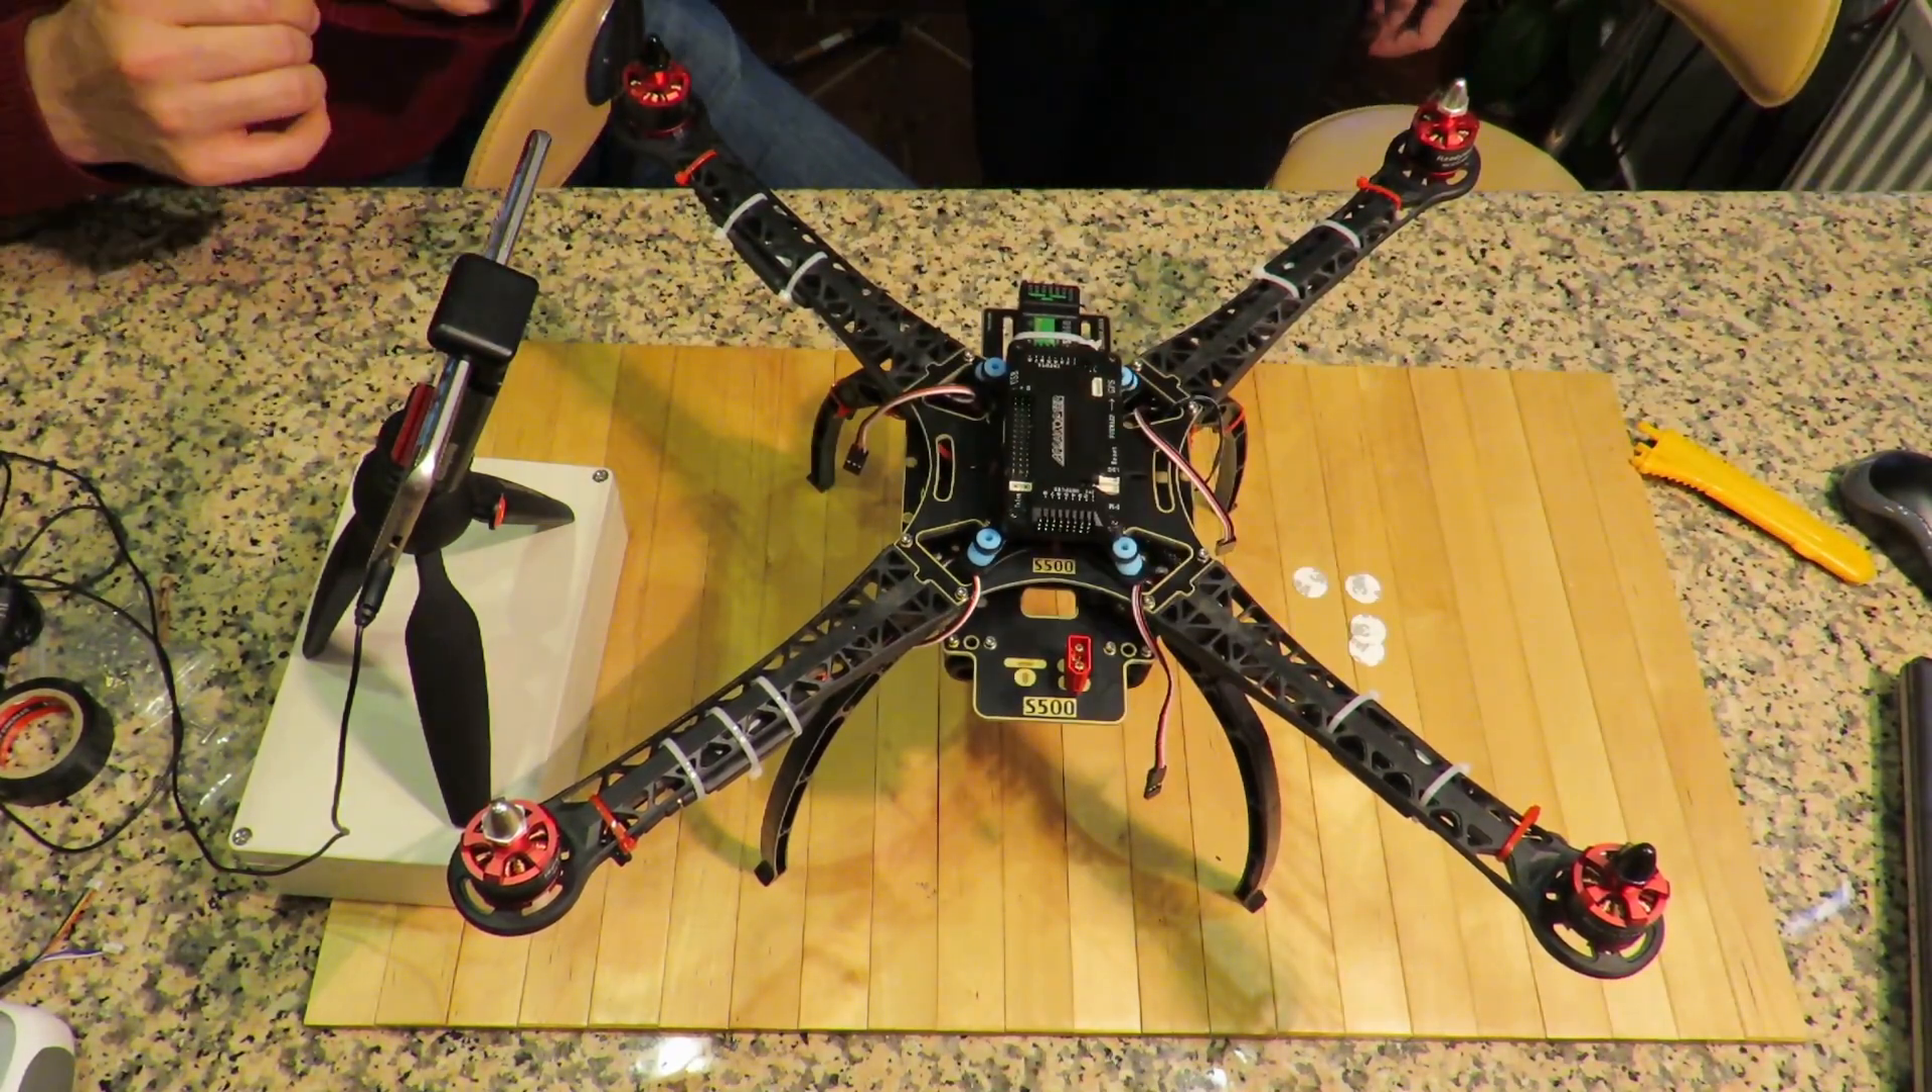Evet böylelikle kartı gövdeye monte etmiş olduk.